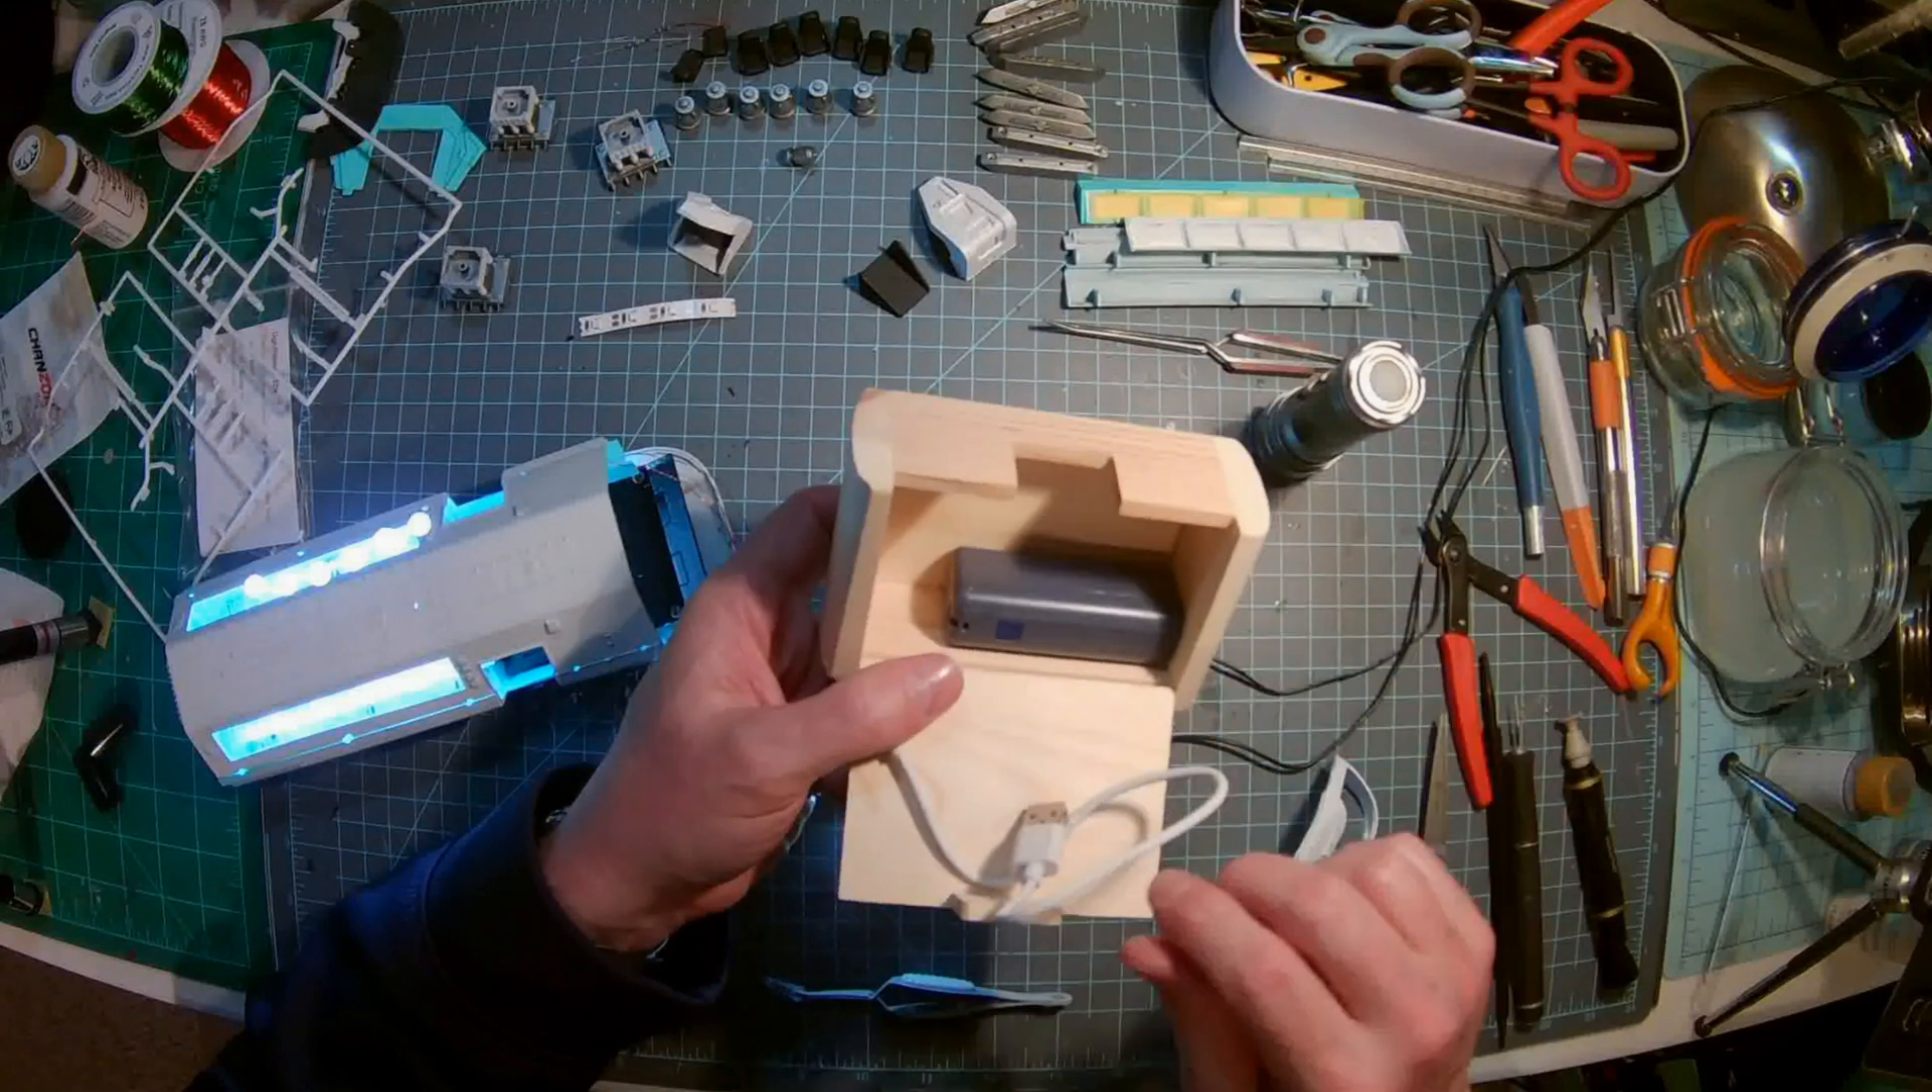And I found this lovely little USB power block that turns on and off. It's rechargeable and it fits neatly in there.